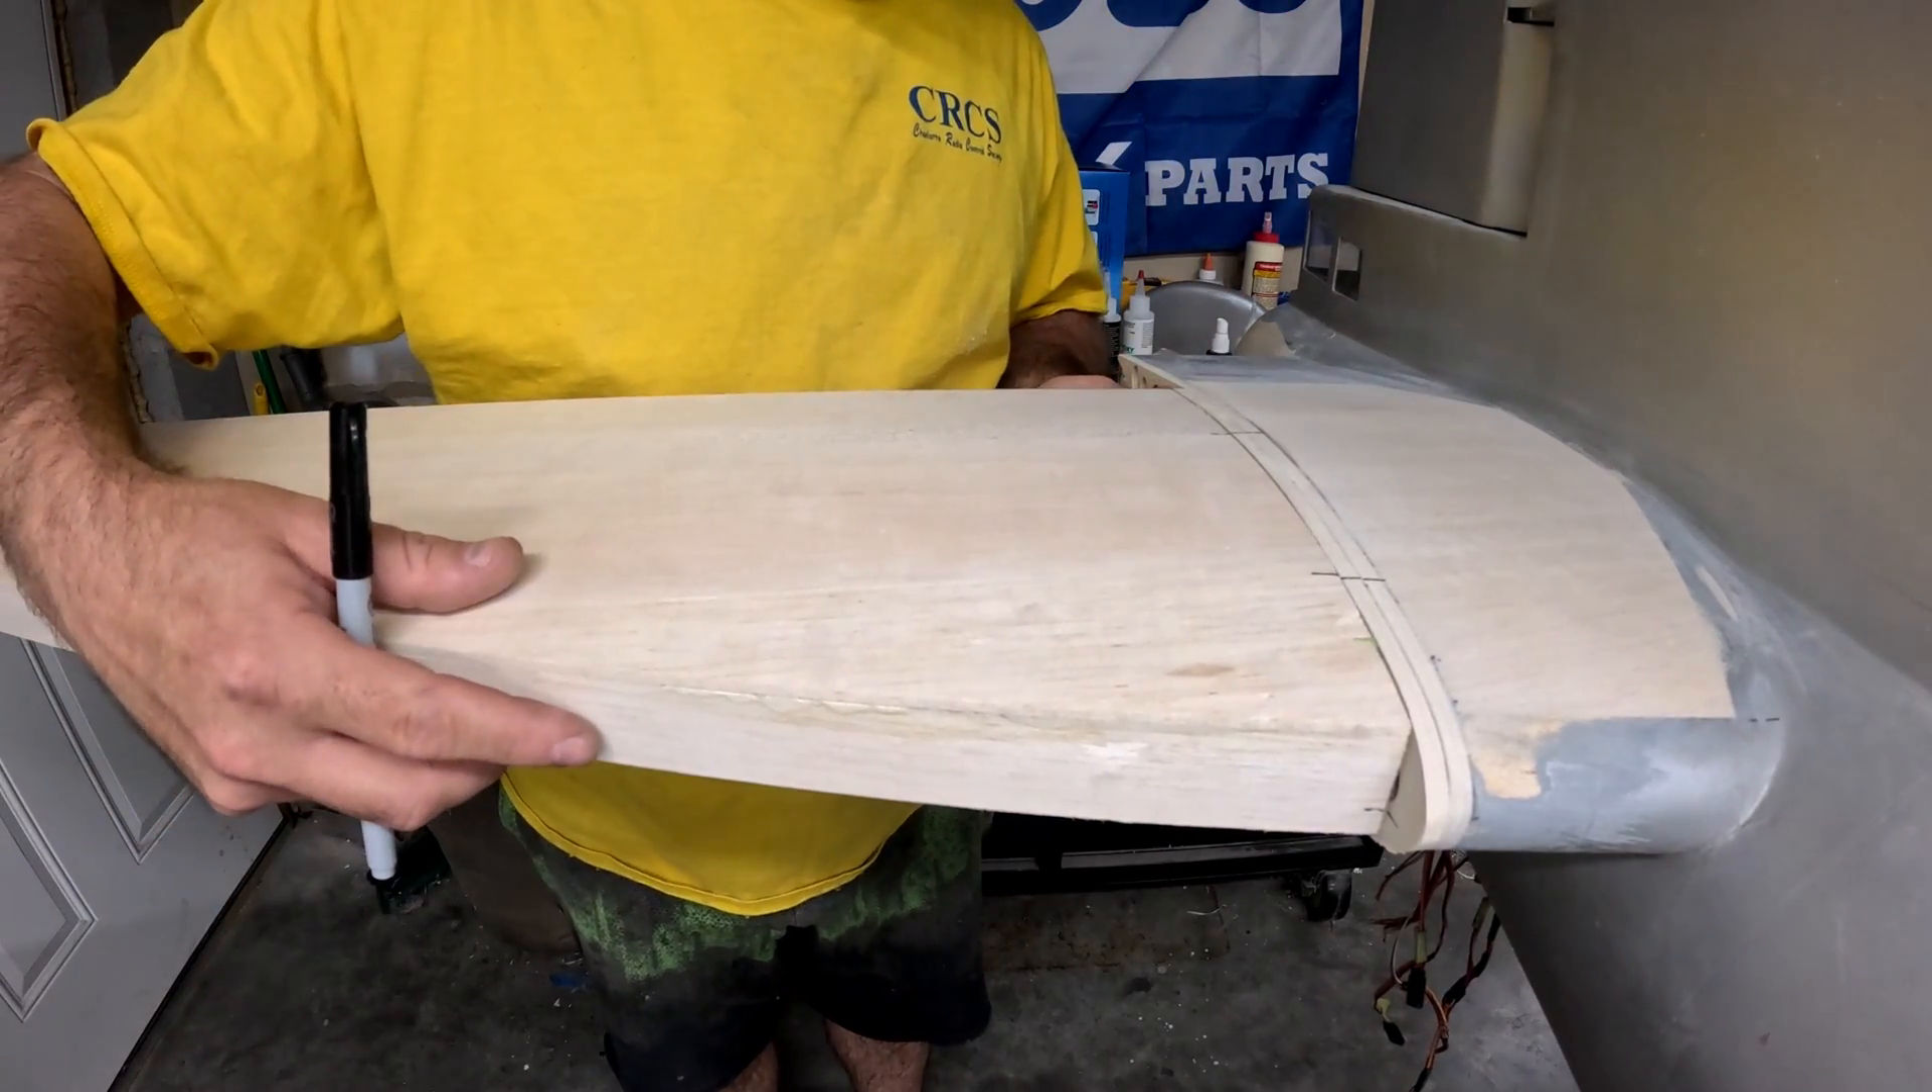So here we've got the right horizontal stabilizer replacement here in position.